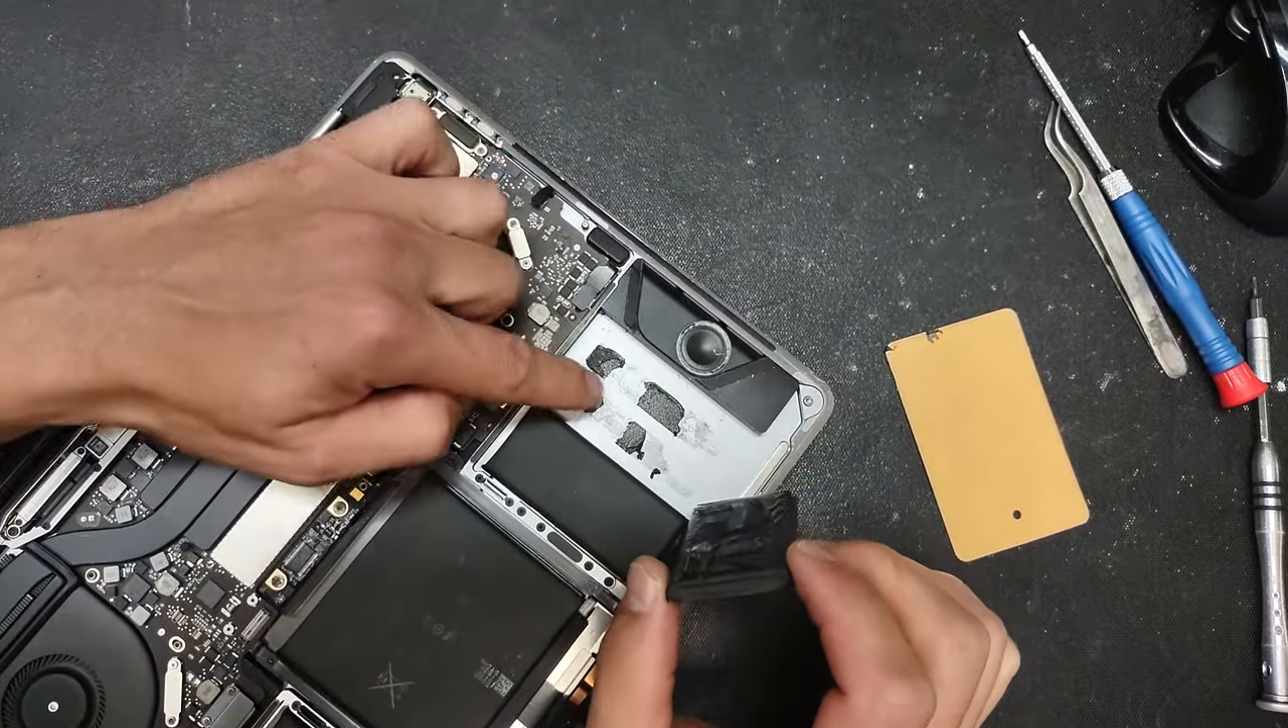So the first cell of the battery is removed.